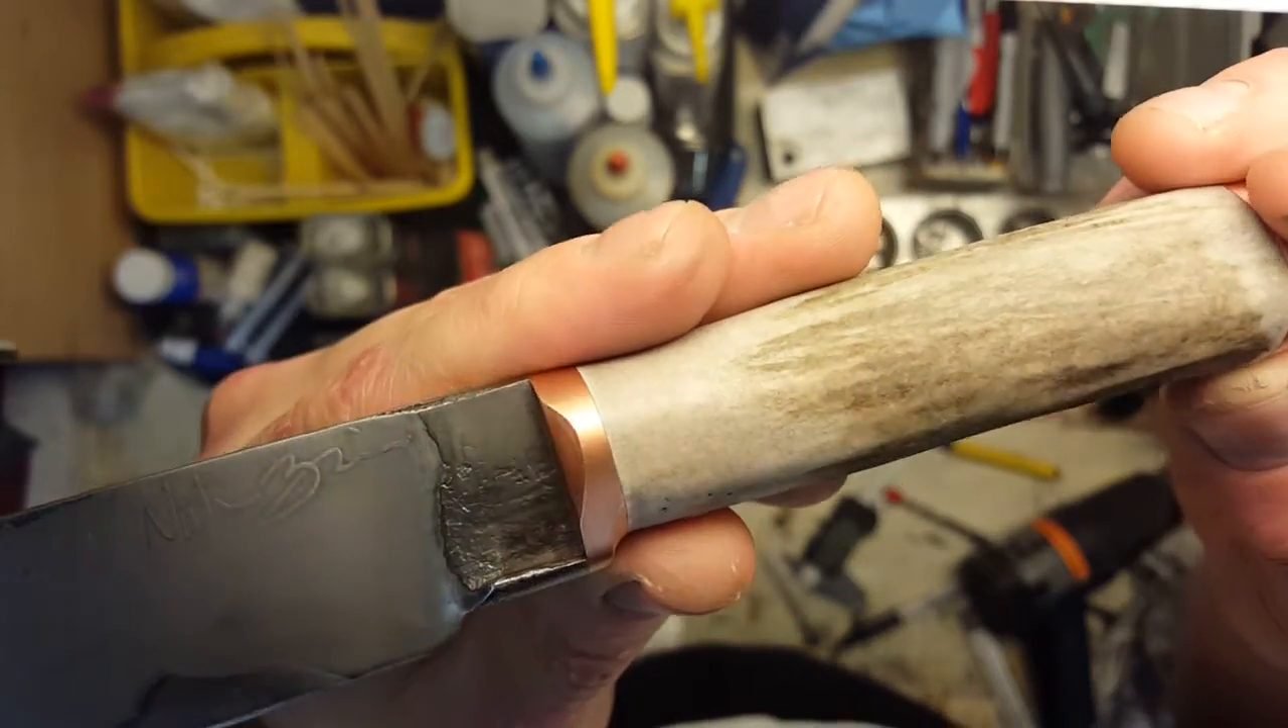You can see the handle is fairly simple just deer antler nice and flush. Used a hard back sanding thing to get all that nice and perfectly flush.